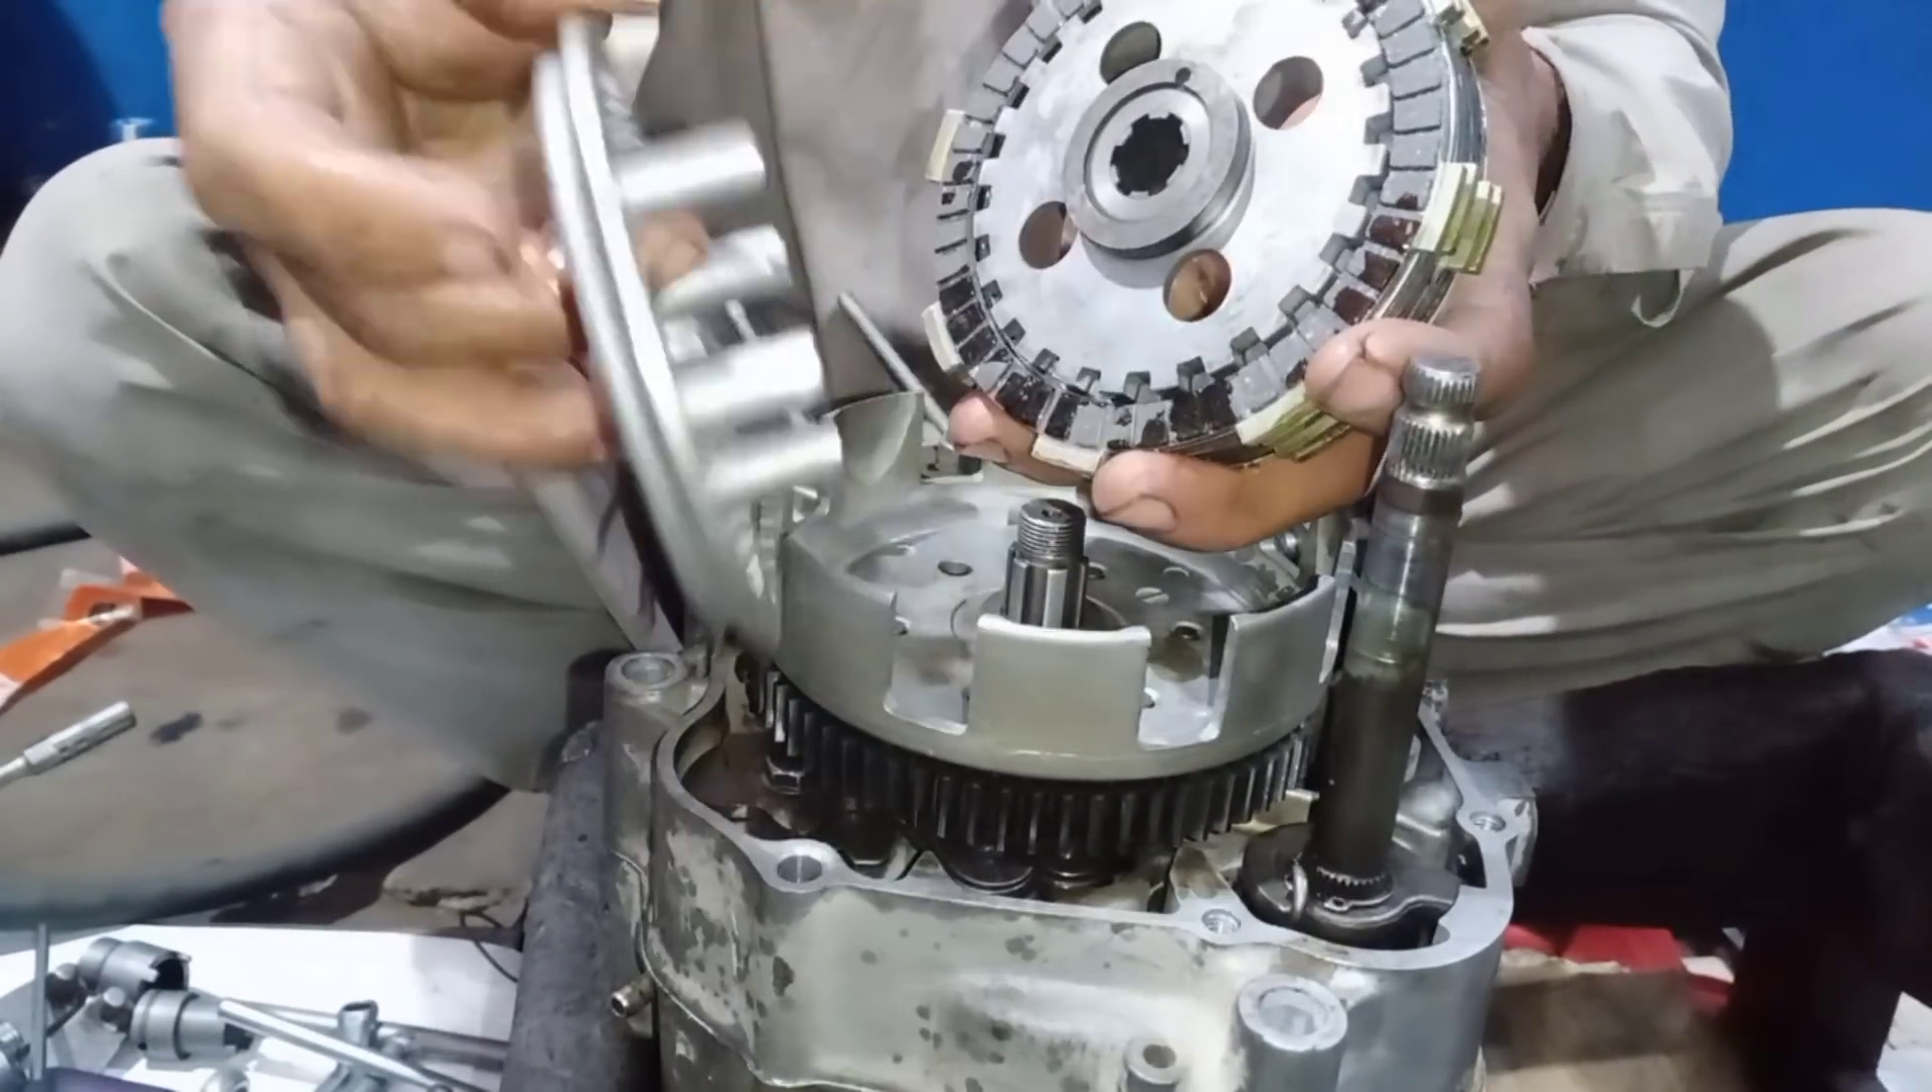یہاں پہ ہمارا کلچ باکس تقریباً فٹنگ ہو گیا ہے ابھی اس کلچ سینٹر کو ہم نے لگا دینا۔